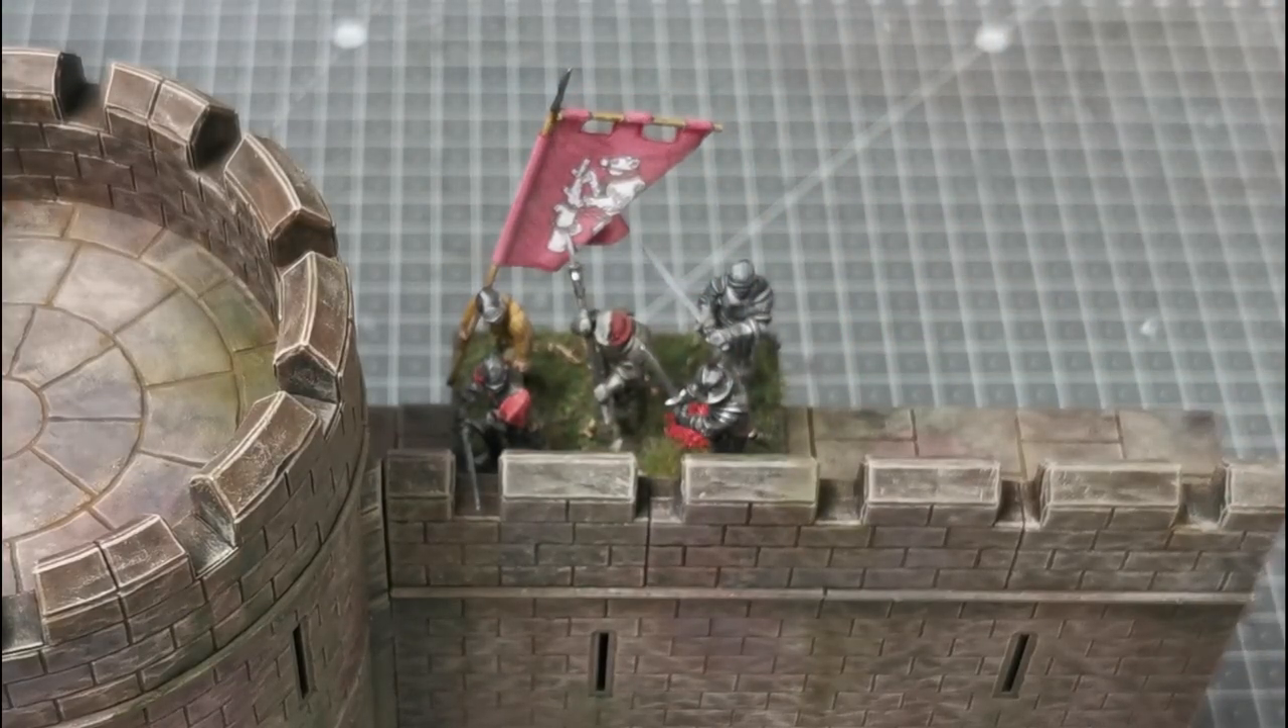As you can see the base kind of hangs over at the back.